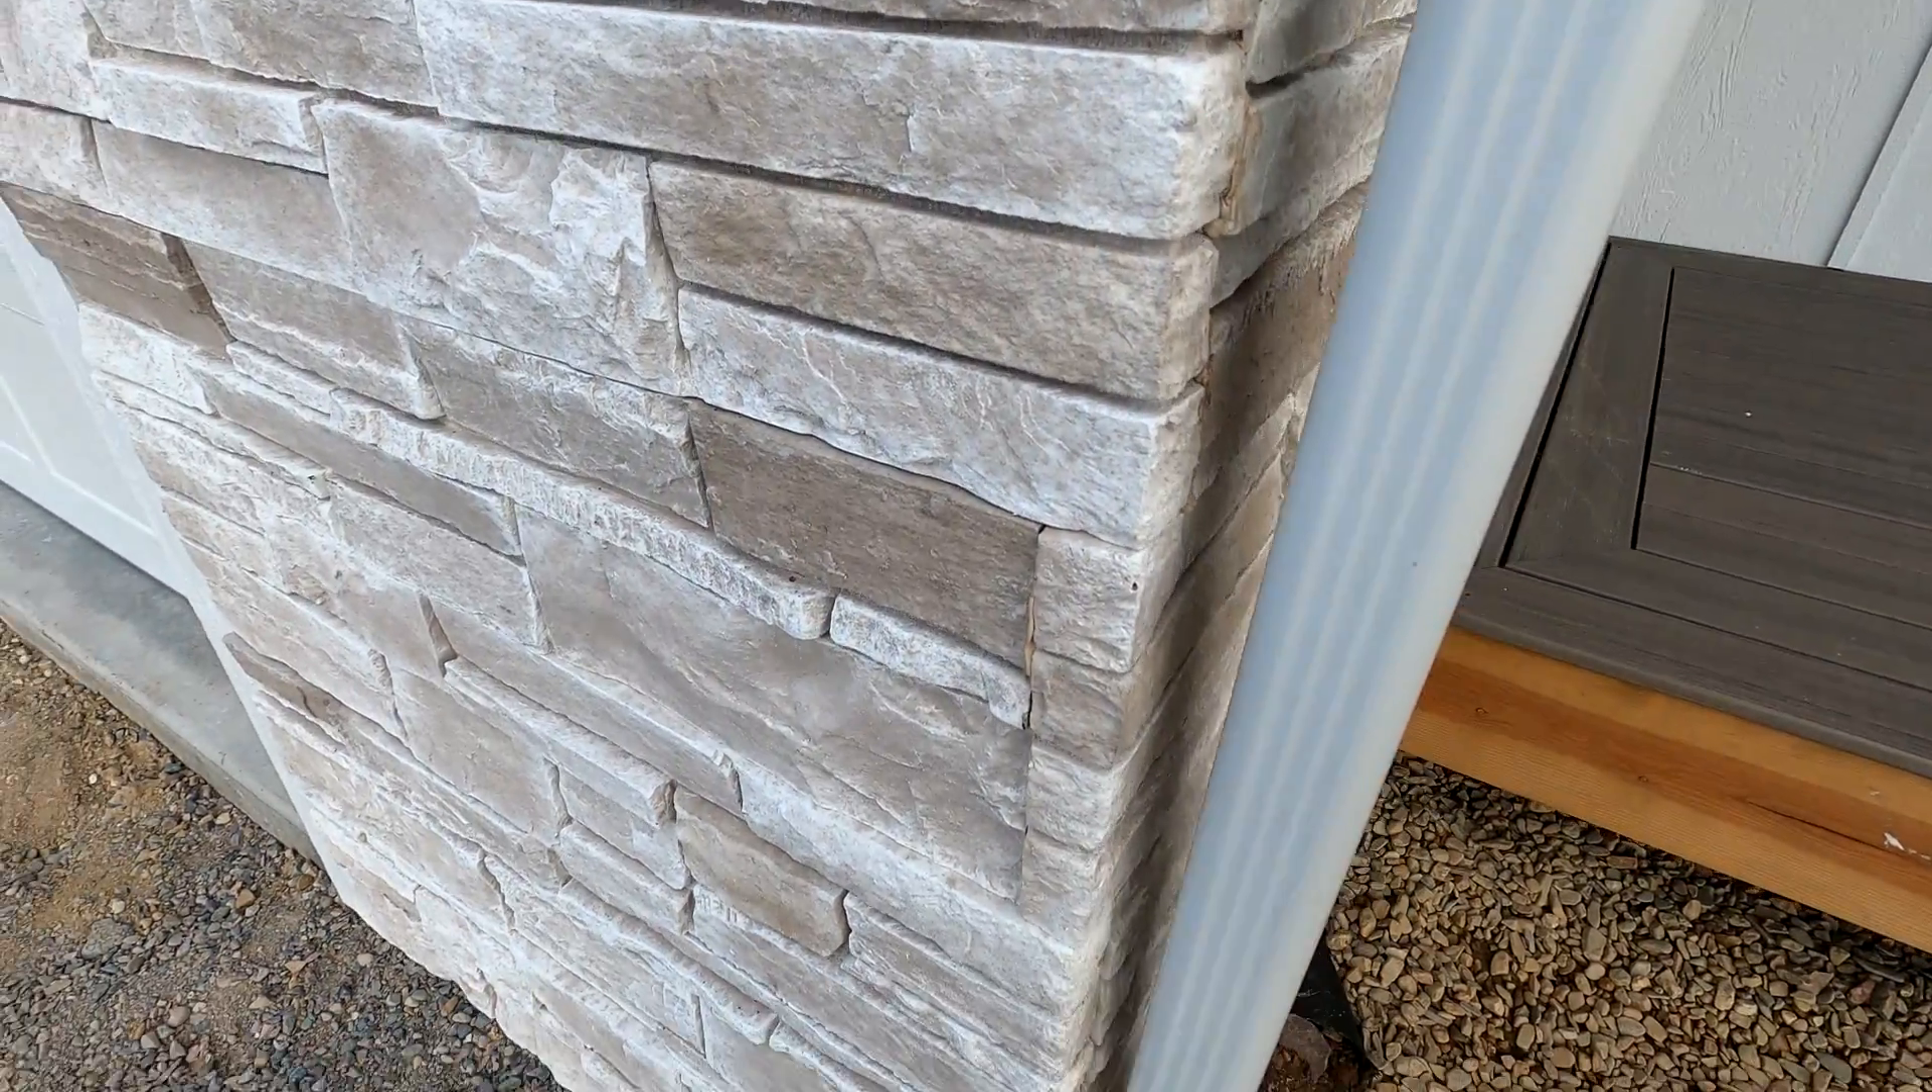So, here's how the corners come together. You can see, looks pretty darn good.